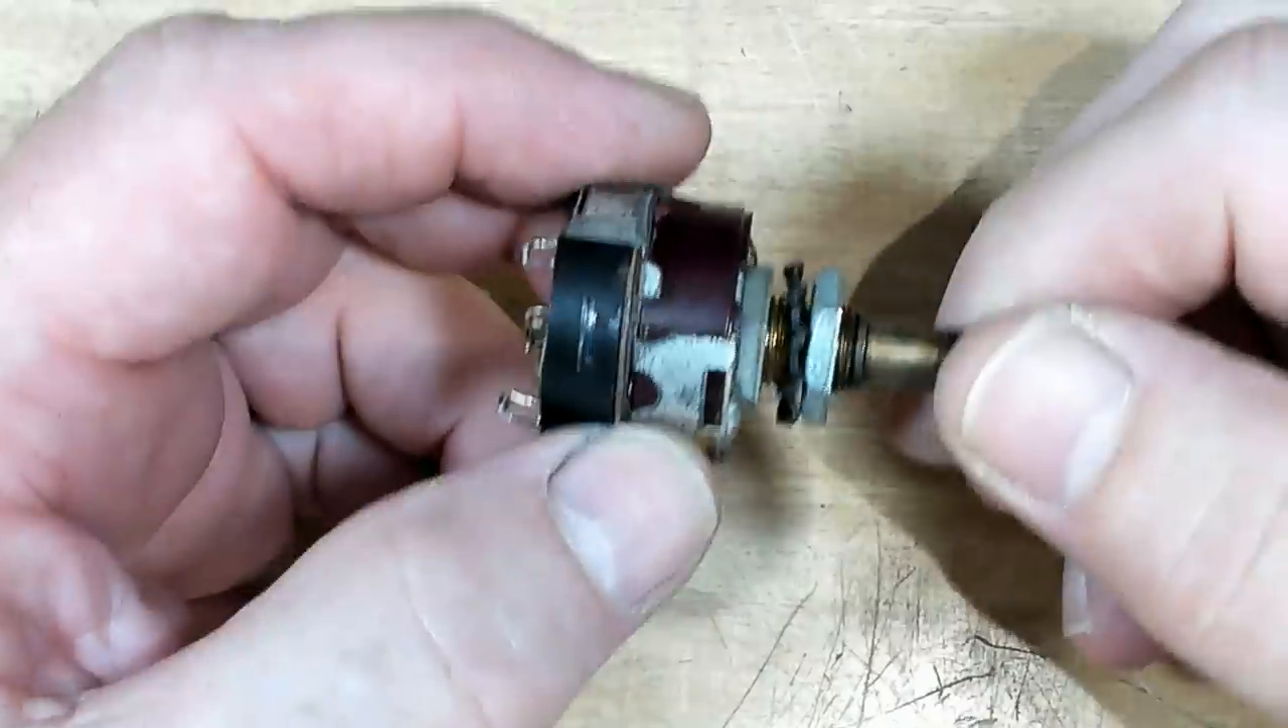I've taken the switch out and it looks pretty simple.